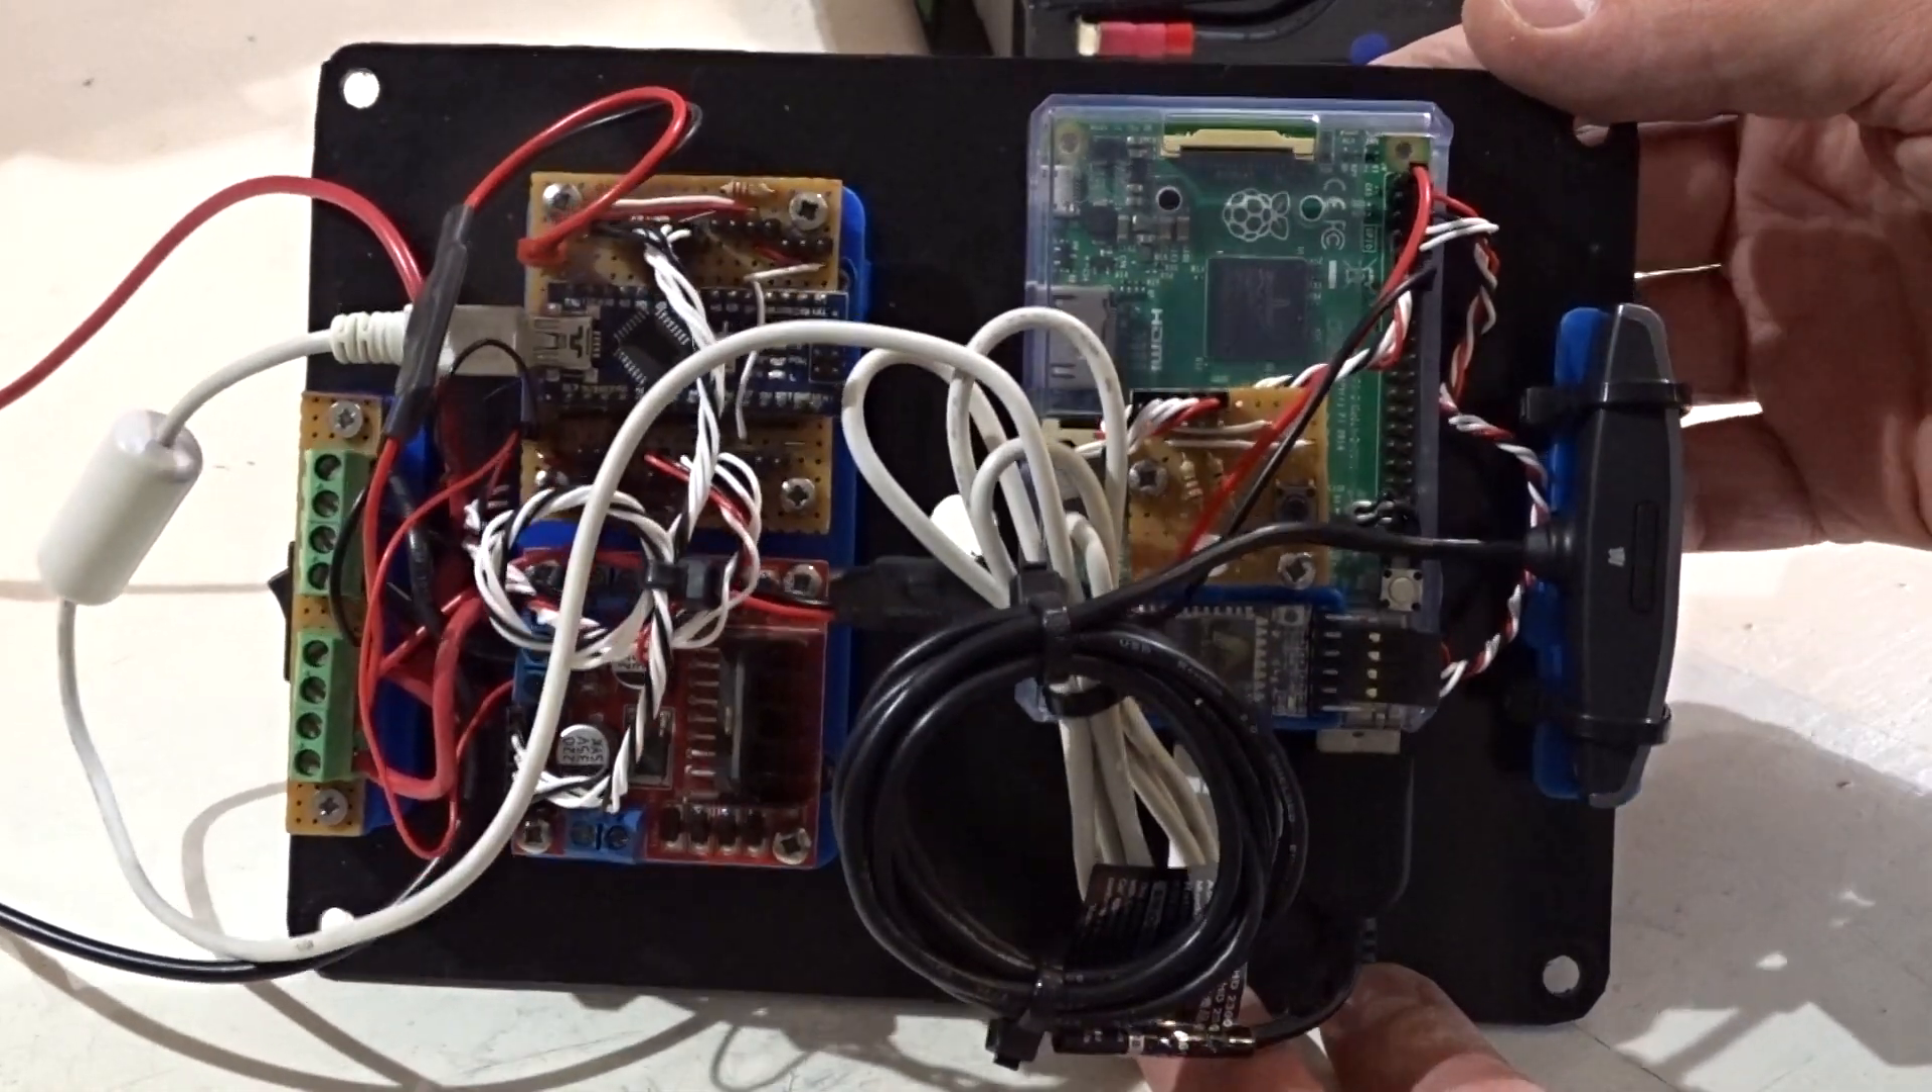So I've mounted all the electronic components onto the top plate of the robot.